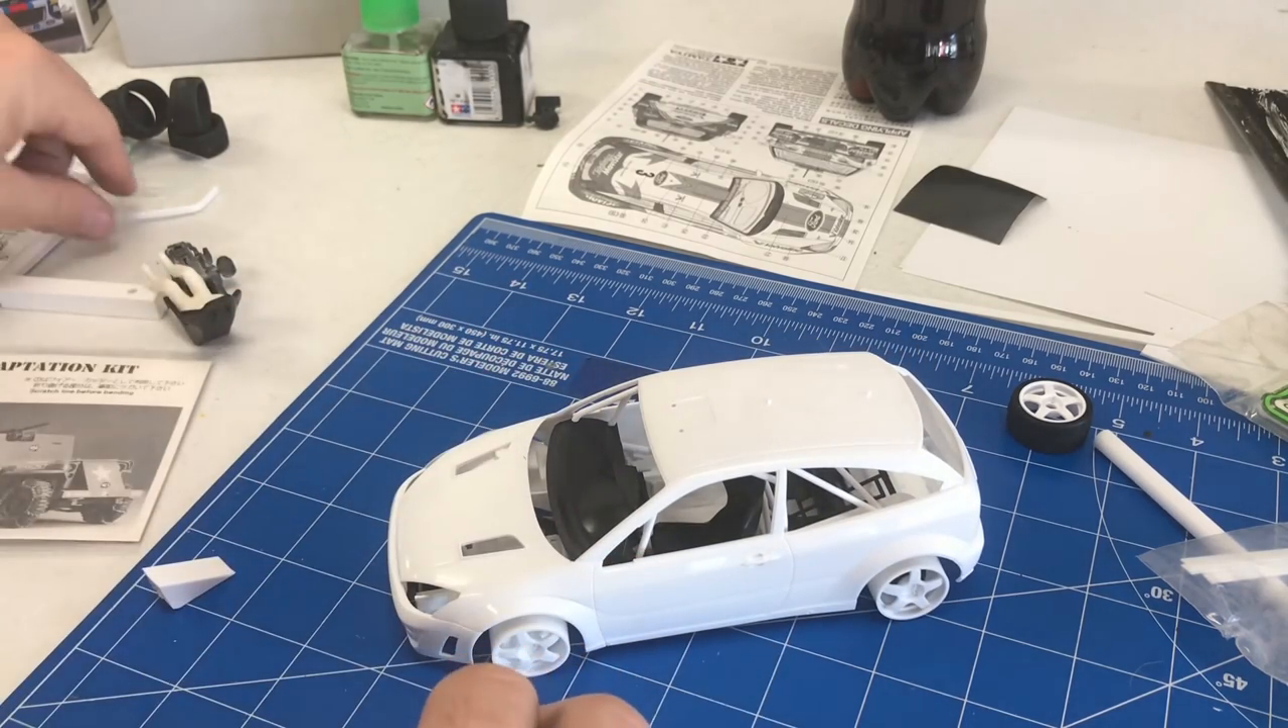First of all, I've snapped the body into place here. And I was doing just some dry fitting.